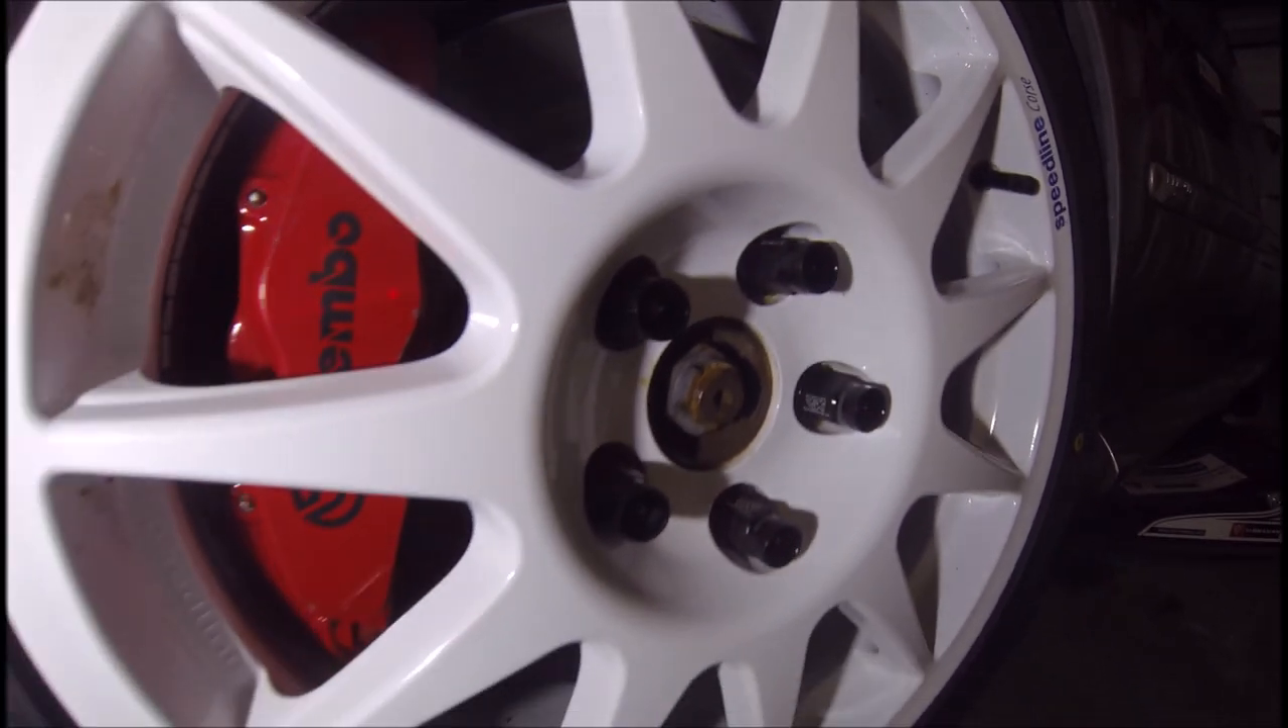Voilà c'est terminé nos beaux goujons en place ça fait franchement propre fini la rouille.